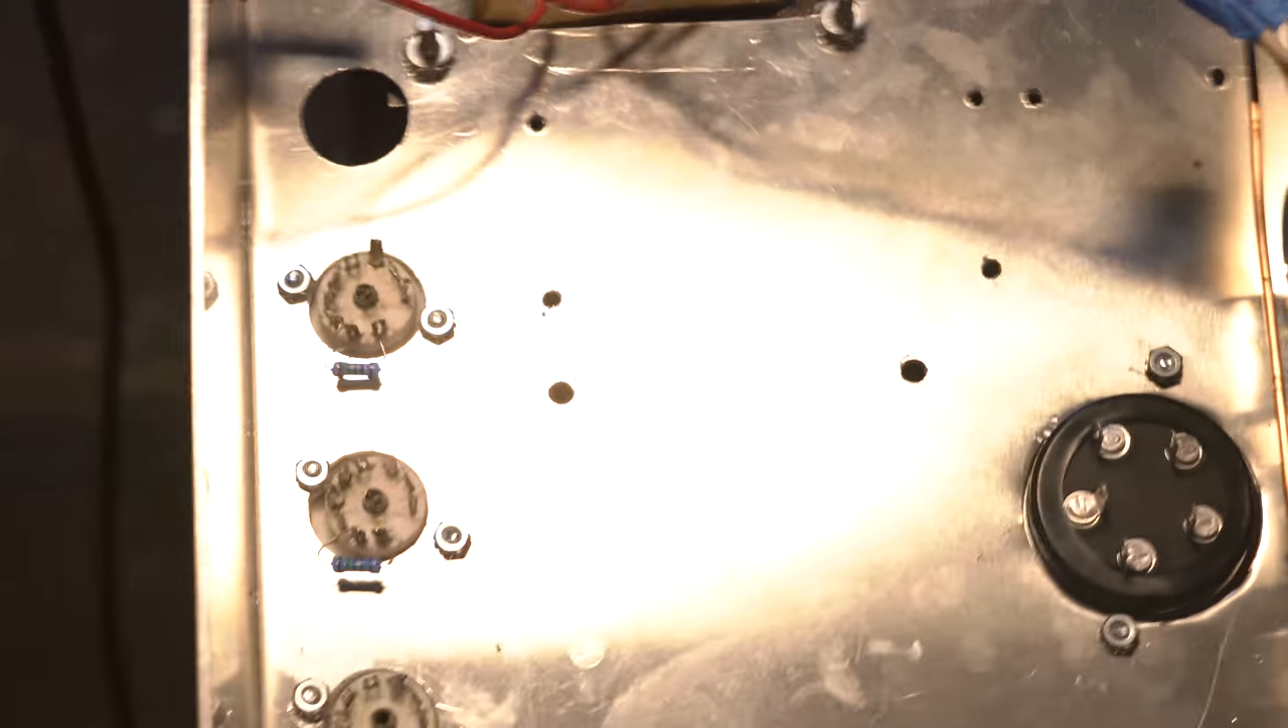As you can see I now have all the tube sockets in.